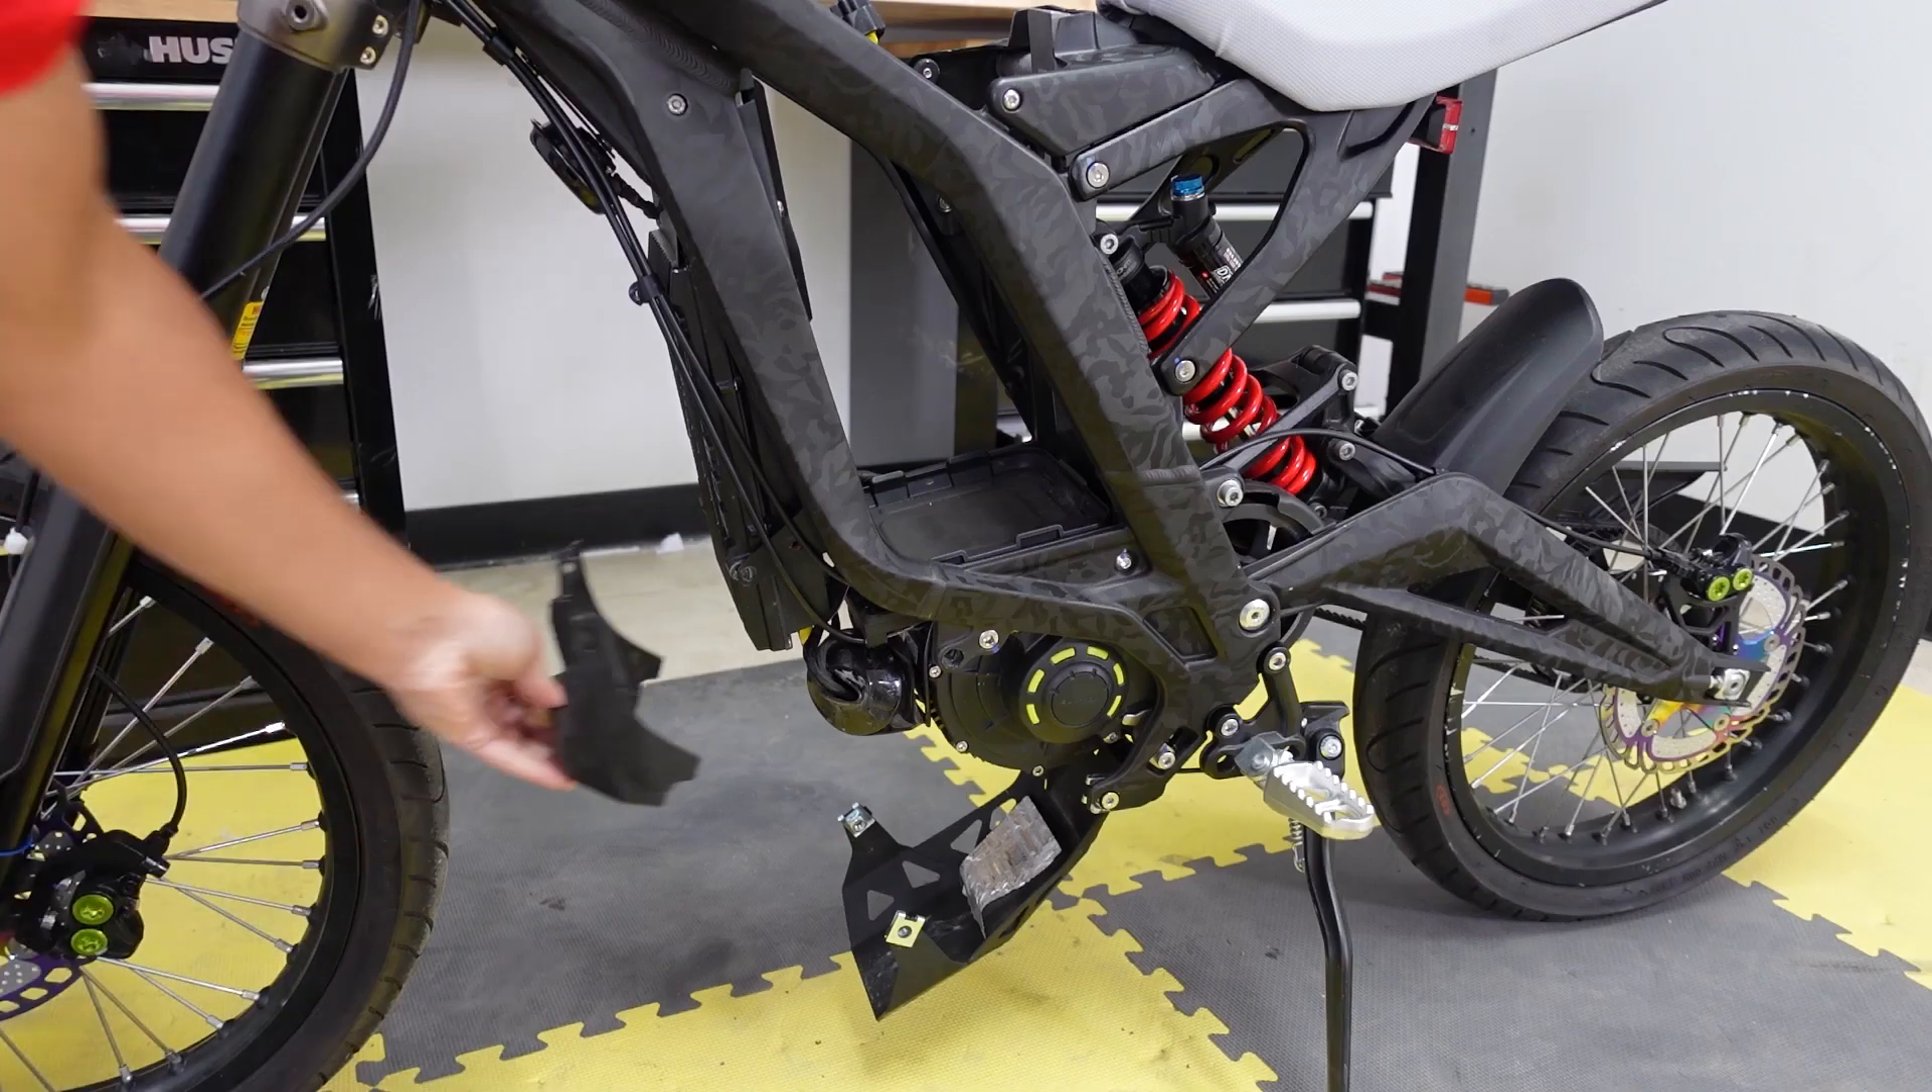So i got this plastic part removed now.